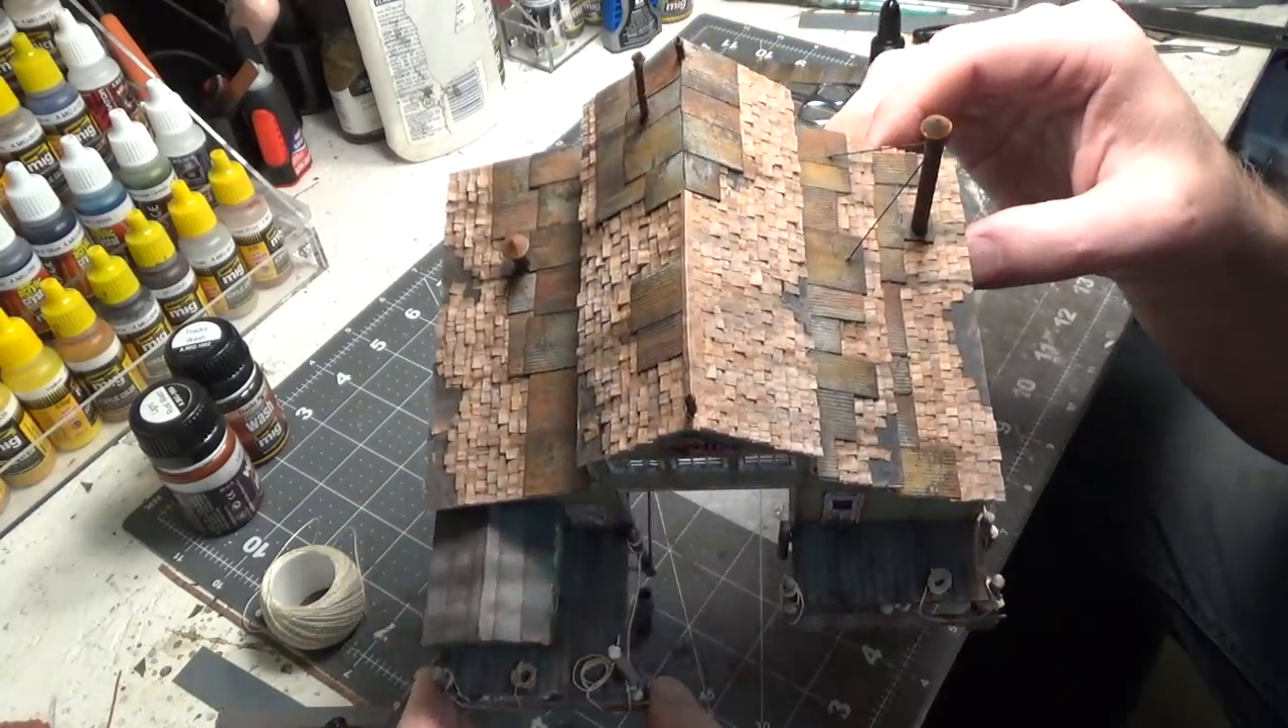So our roof is completed.